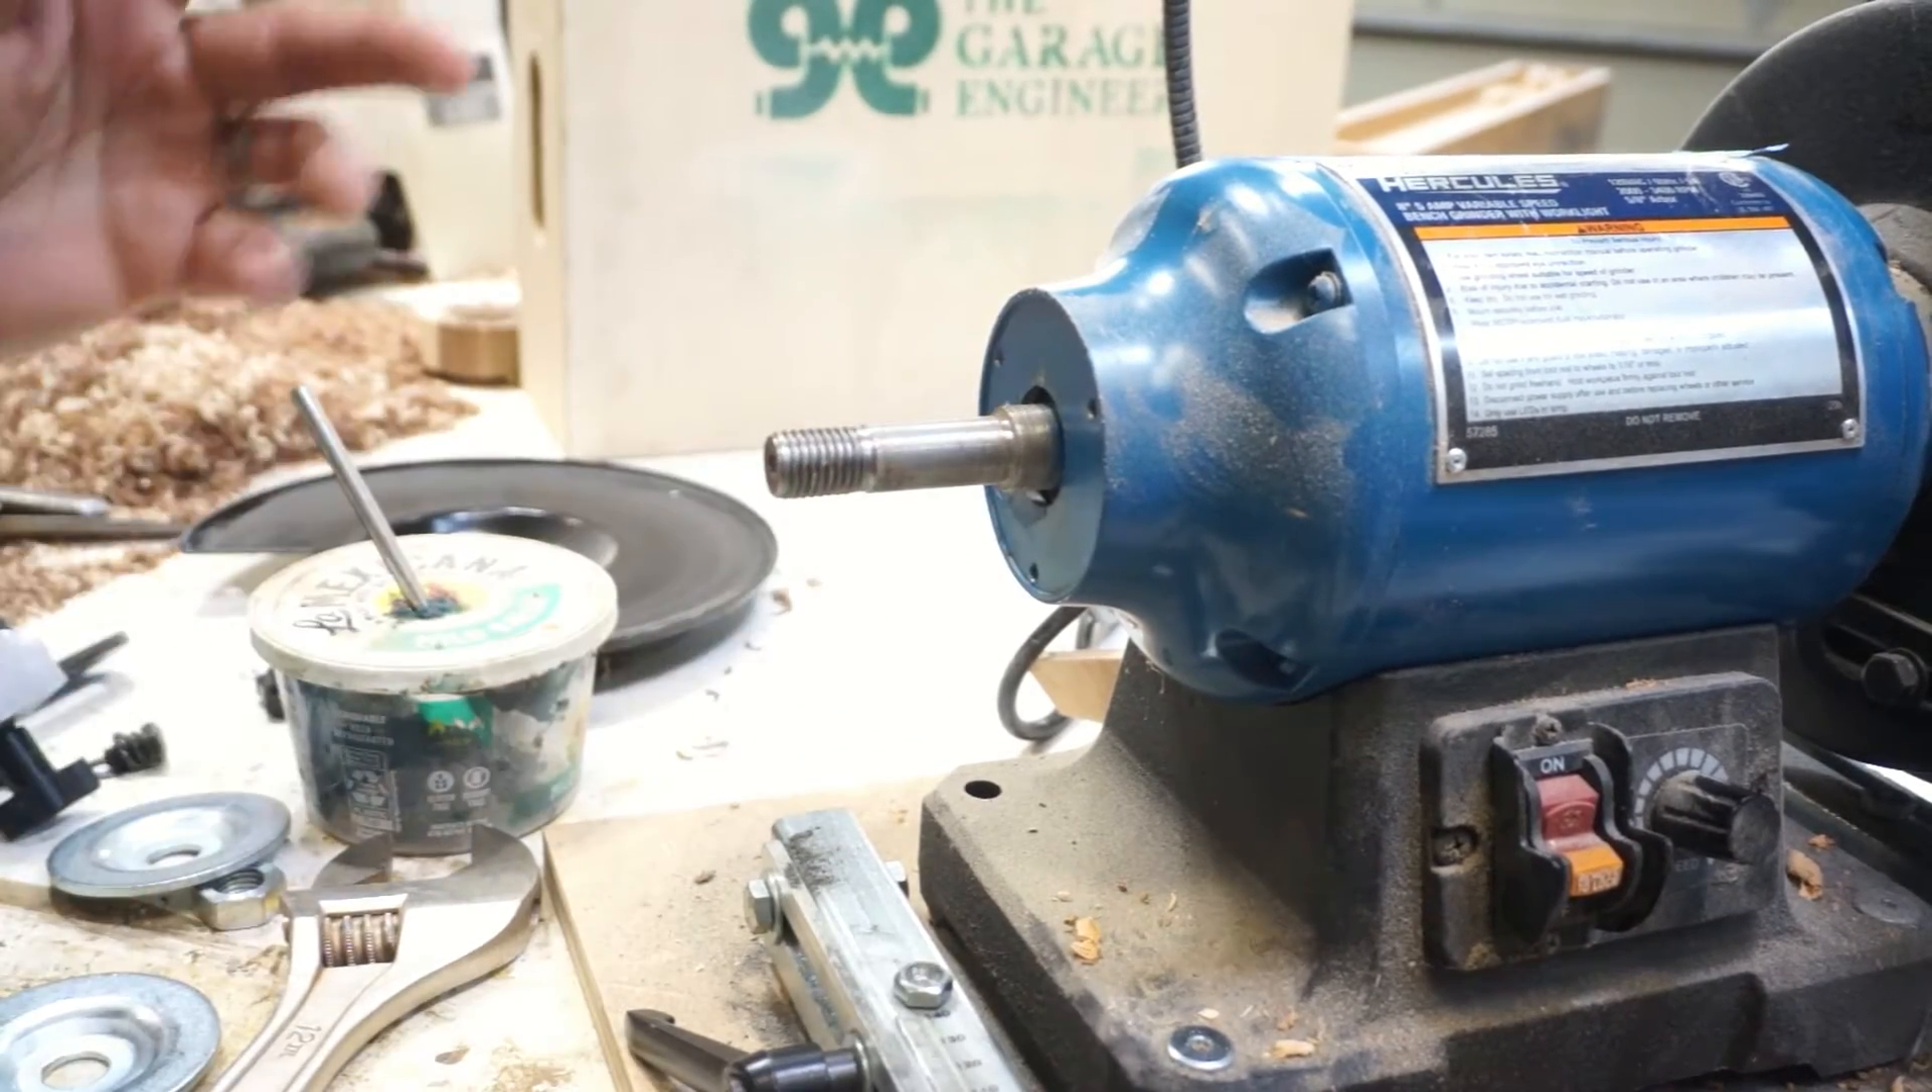So now we've got the grinder down to the arbor.